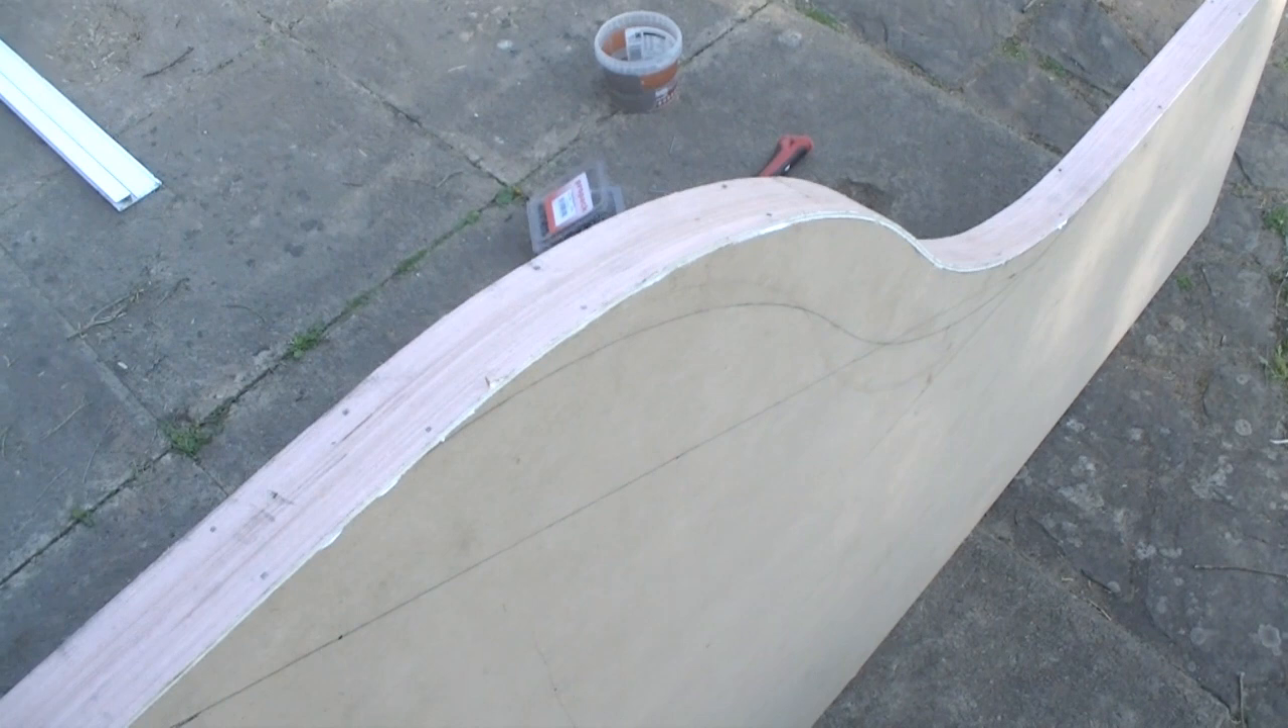The desk now has the four millimetre piece of ply nailed around the edge.